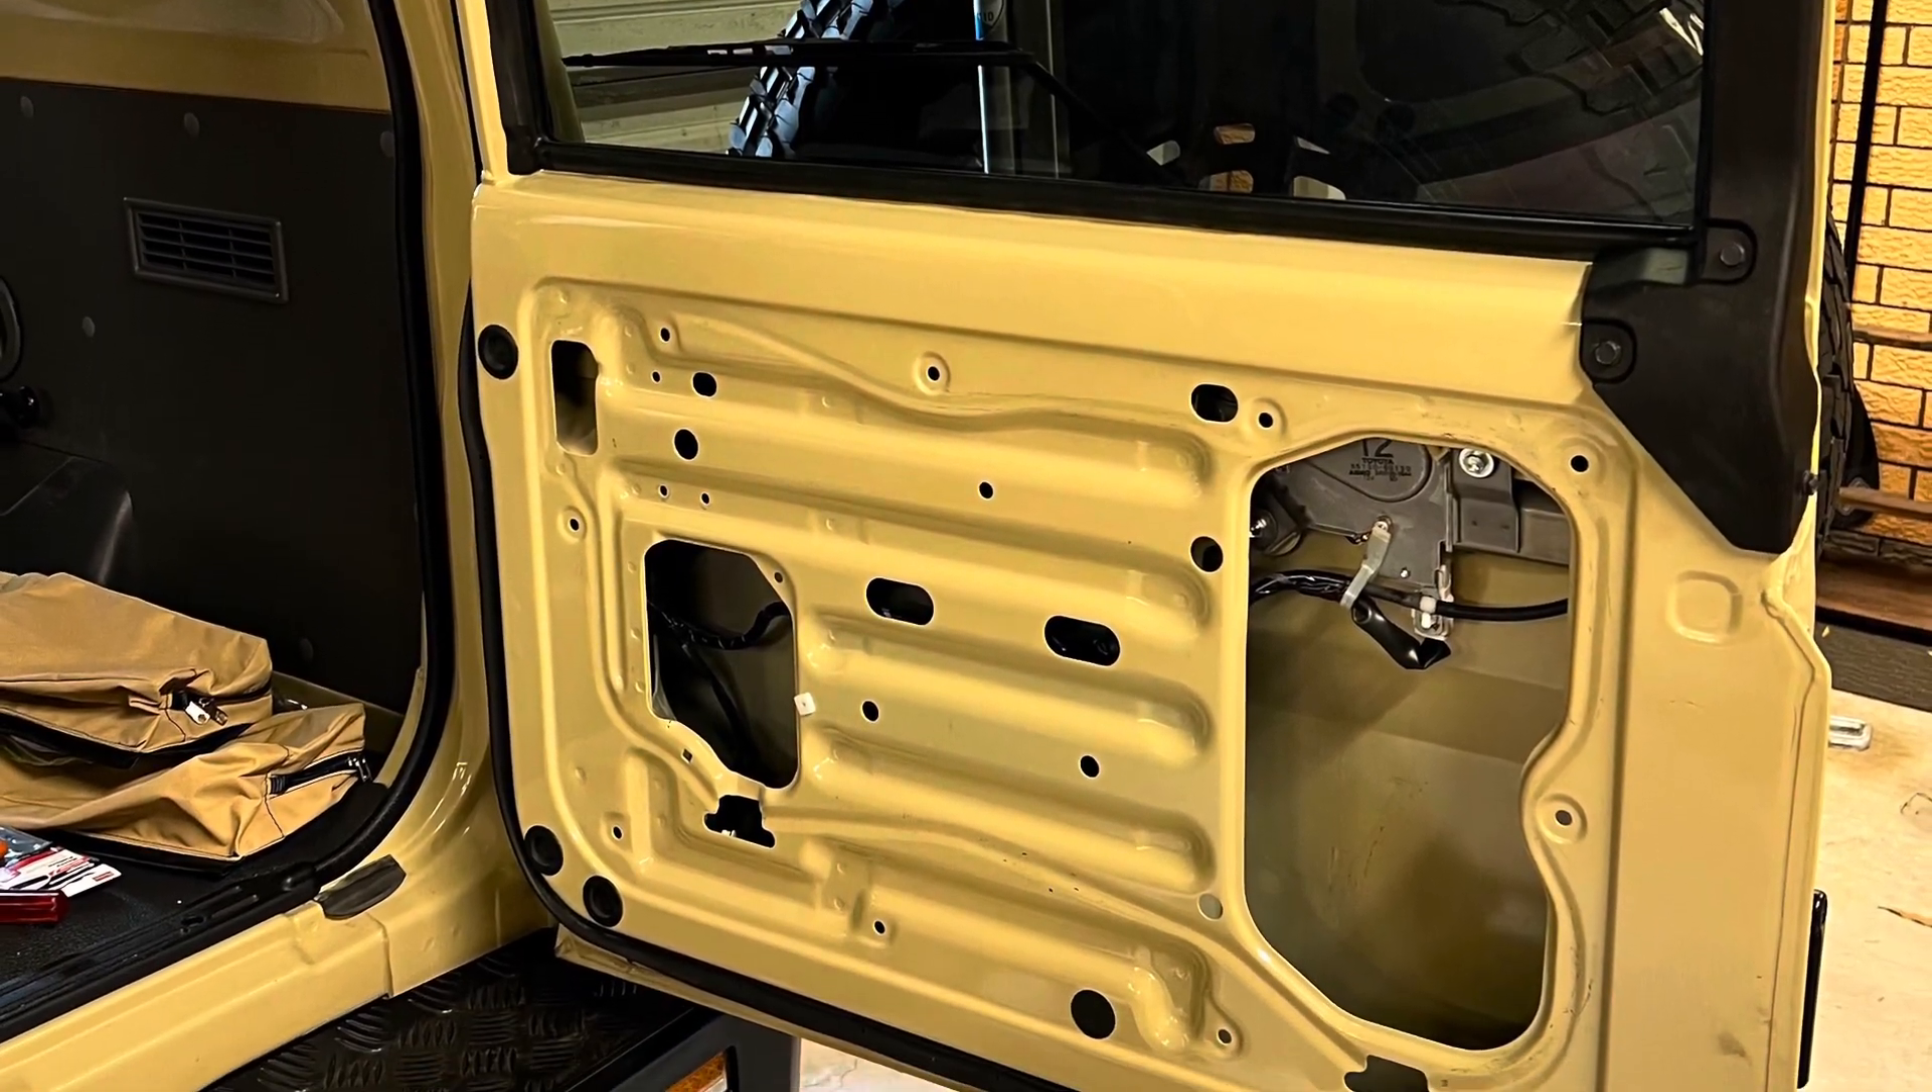So we've removed that door card just exposing that inner door panel.